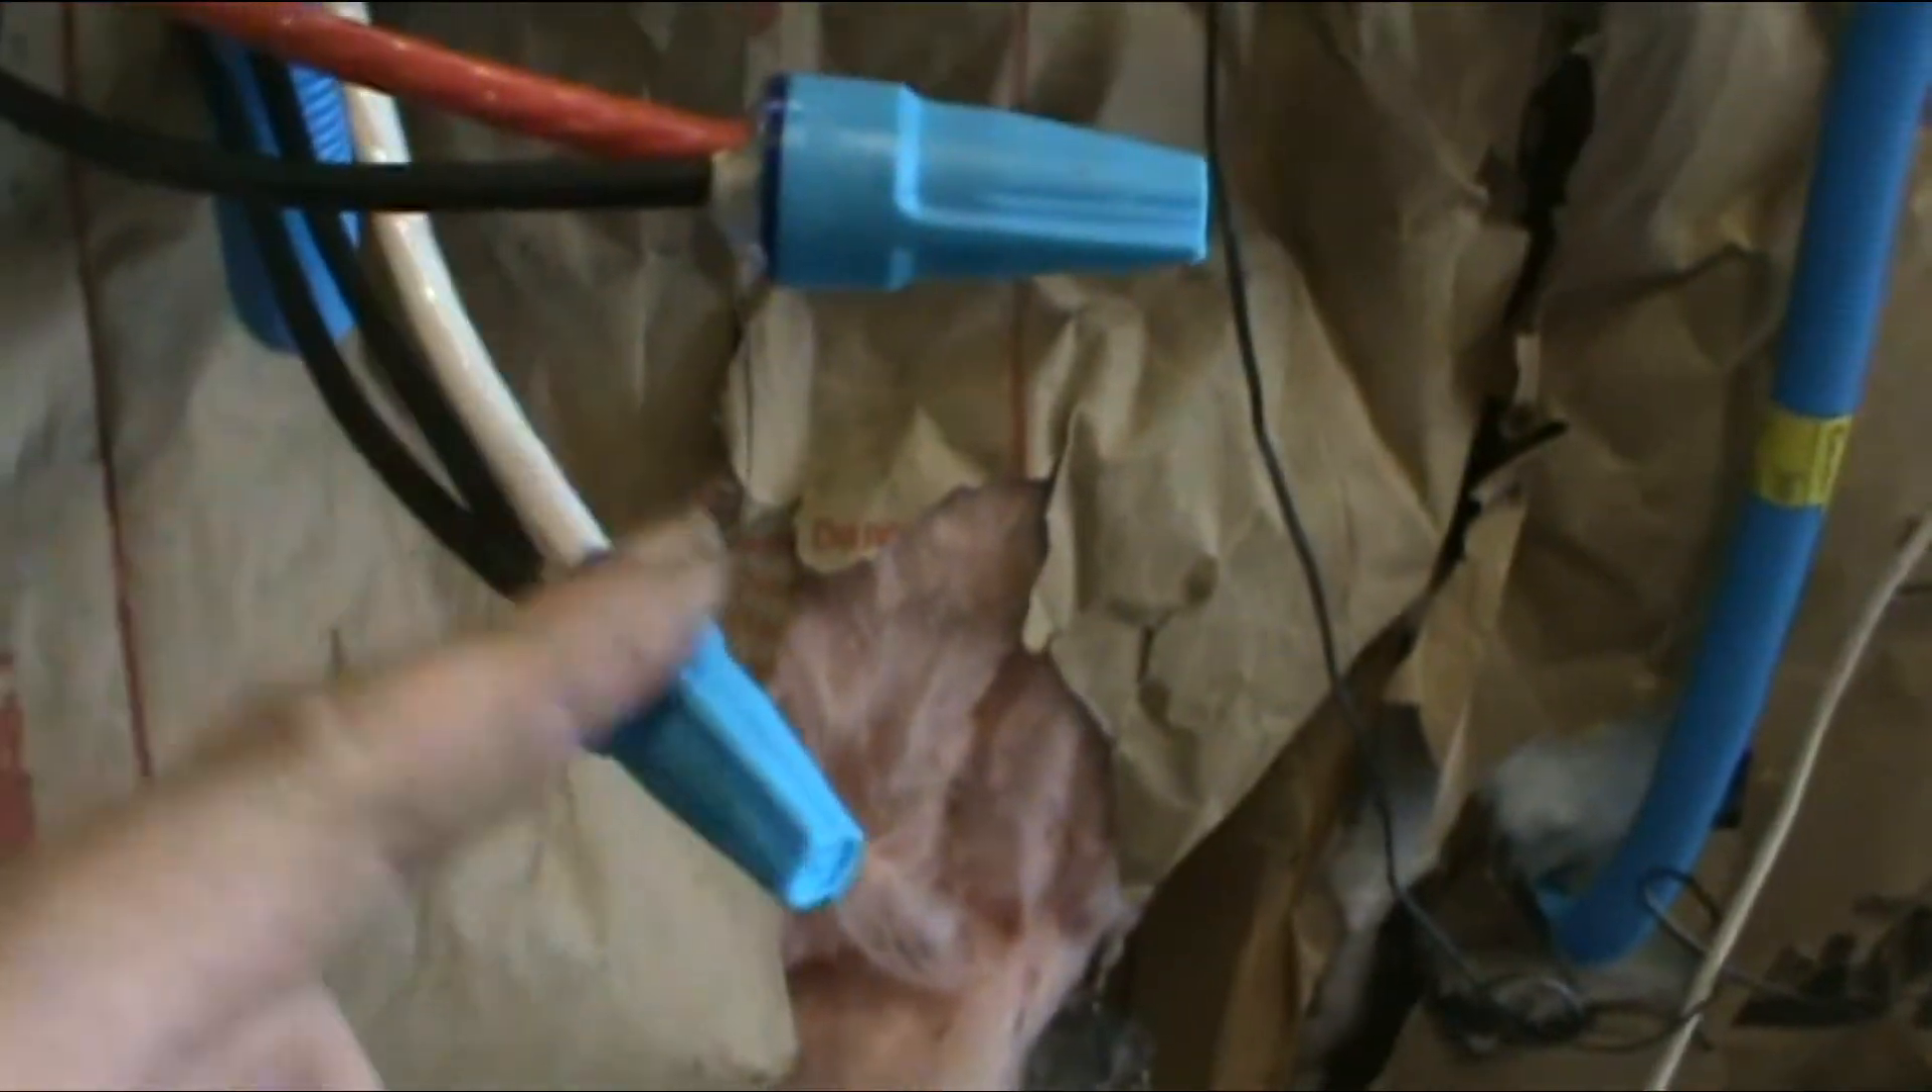I just wired this up today so I don't have everything crammed inside yet got wire twist nuts on there.